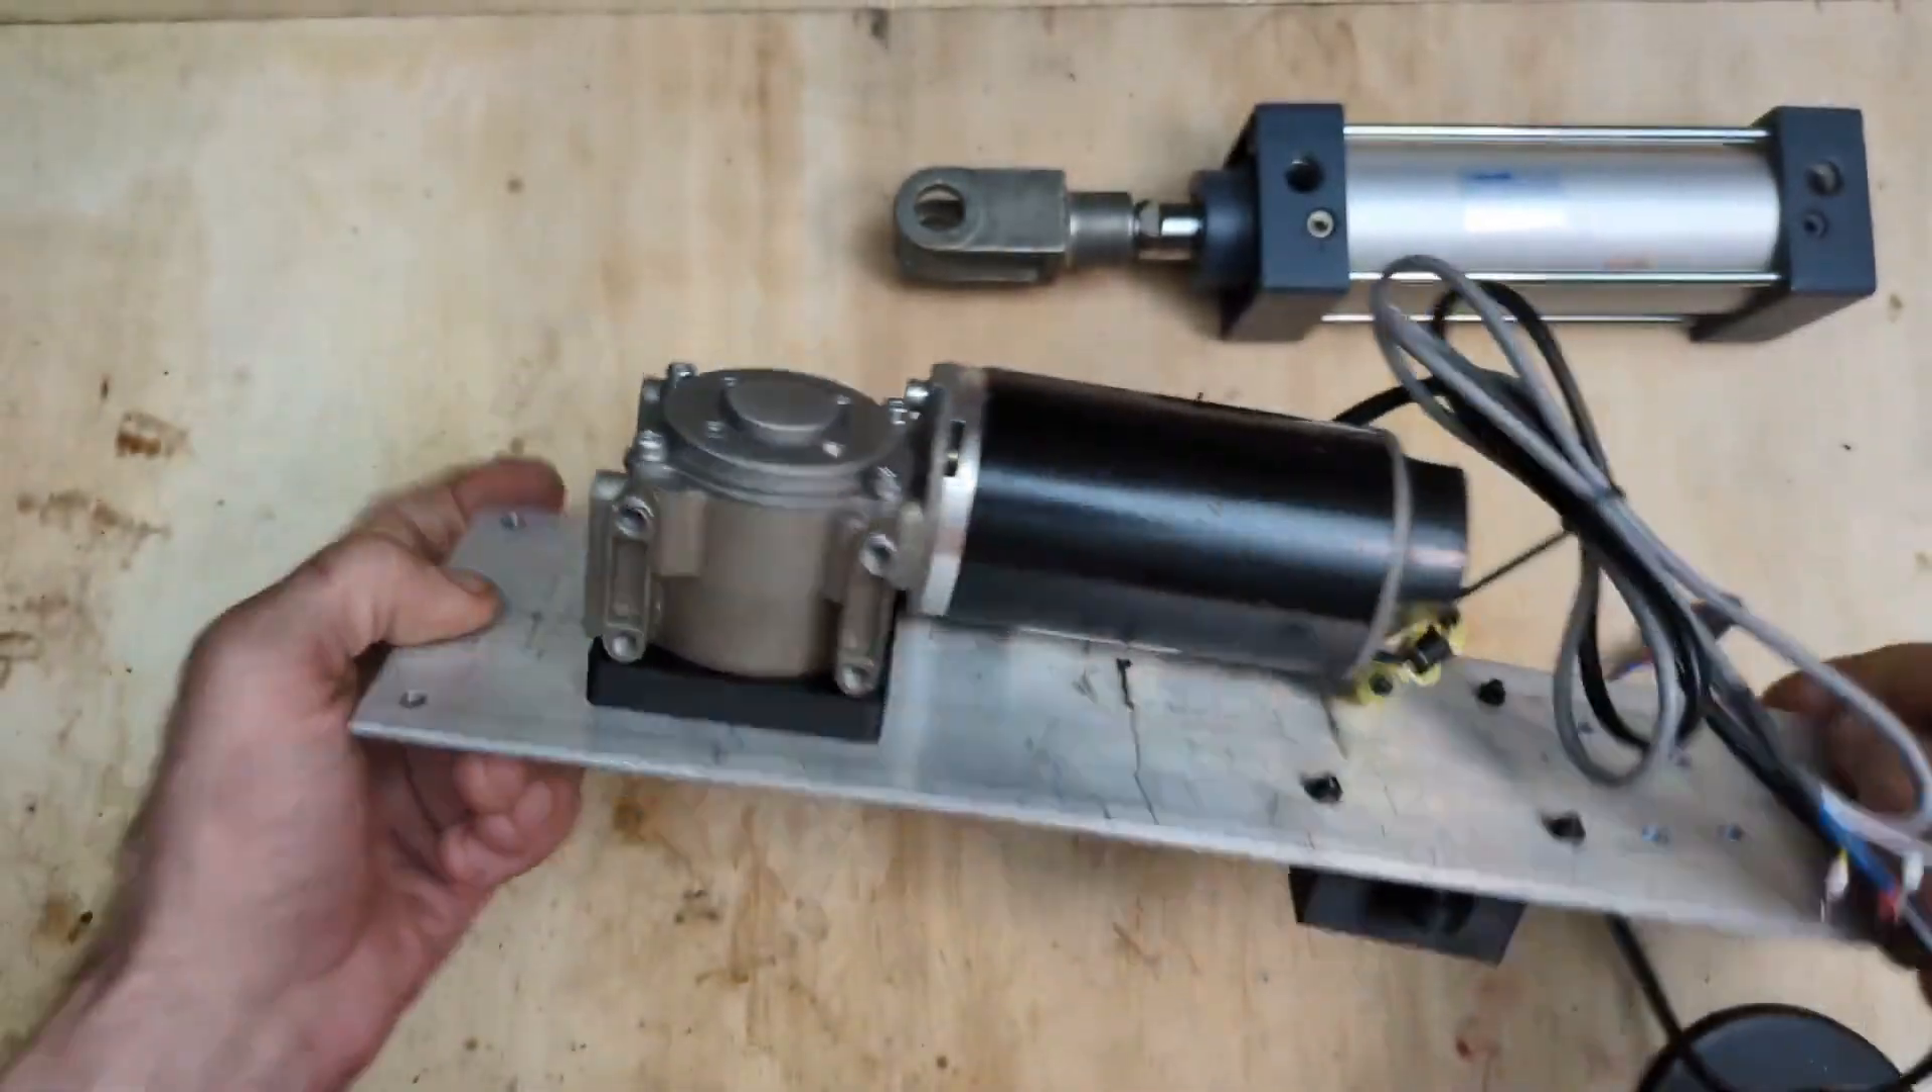So that is the motor mounted.